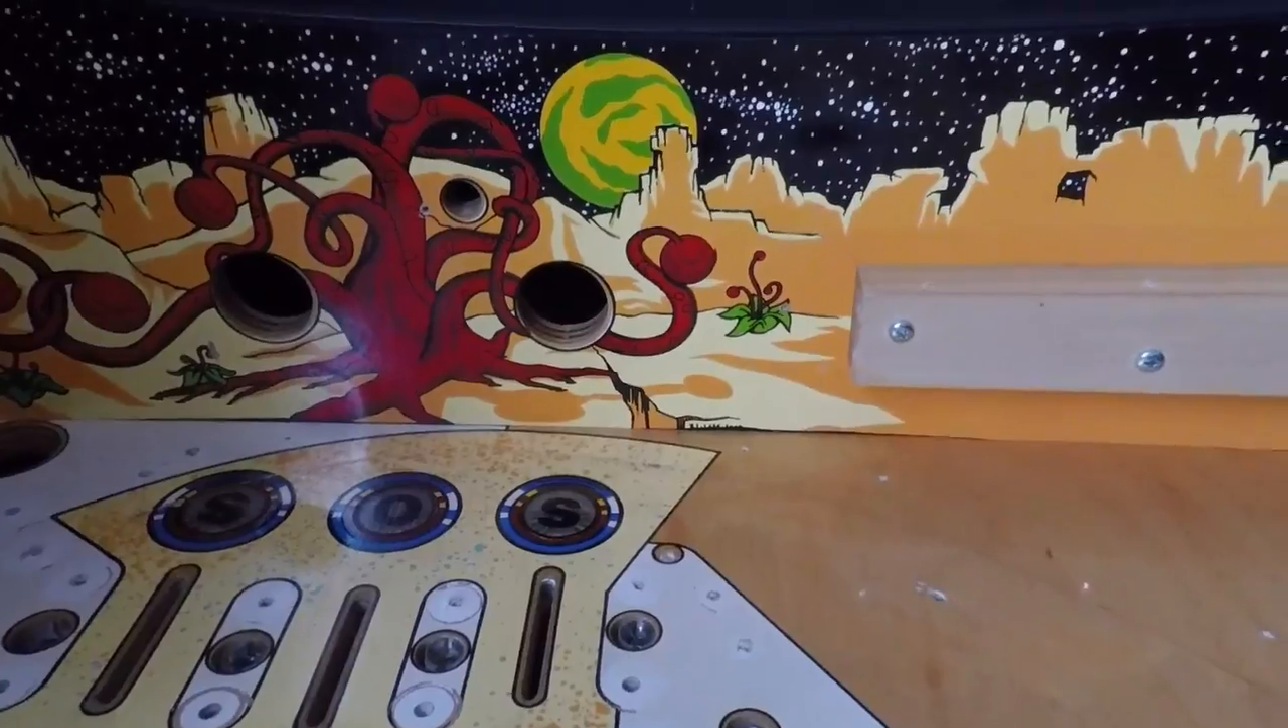And then I've also refitted the backboard.